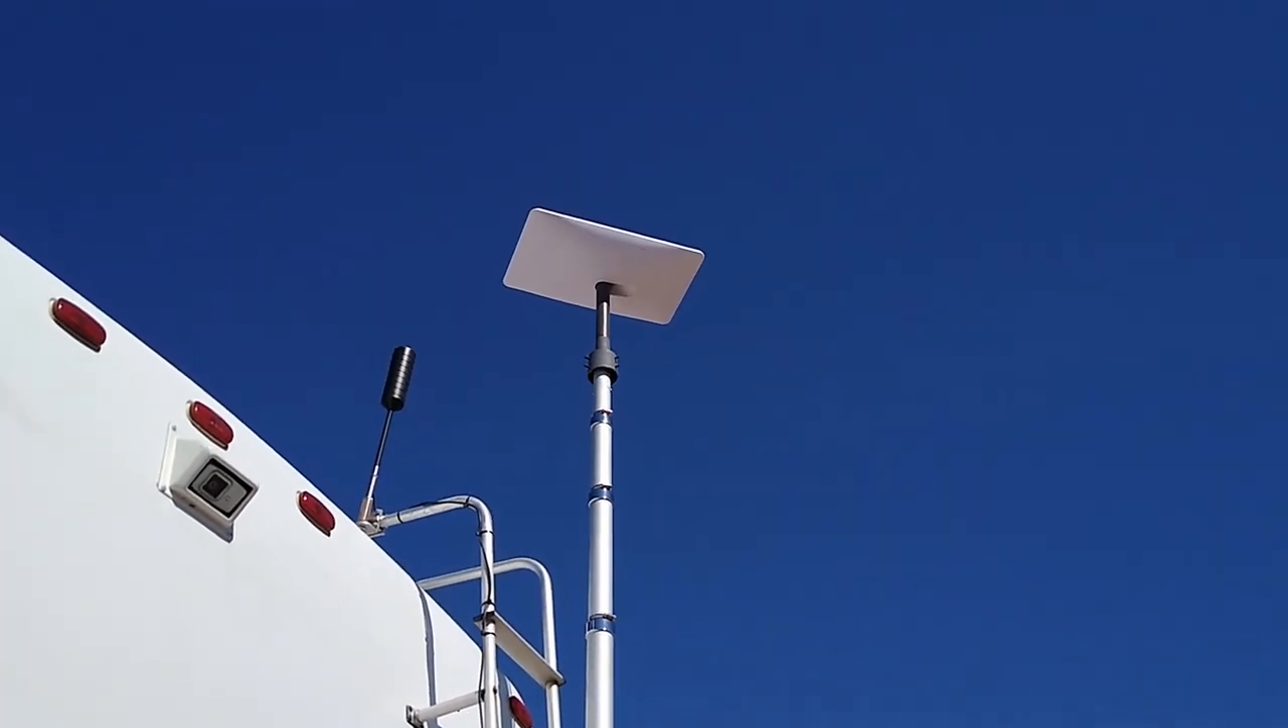As you can see we've got the dish mounted on top of the pole.